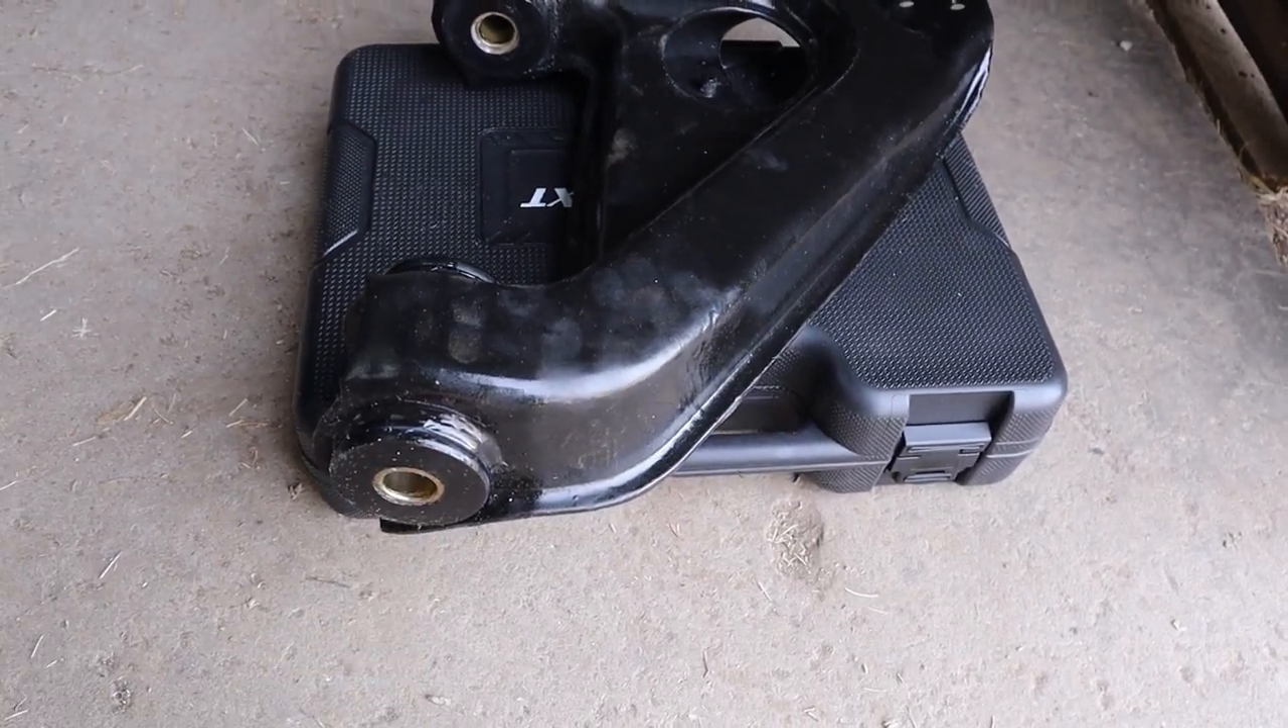We got the bushings all in place.